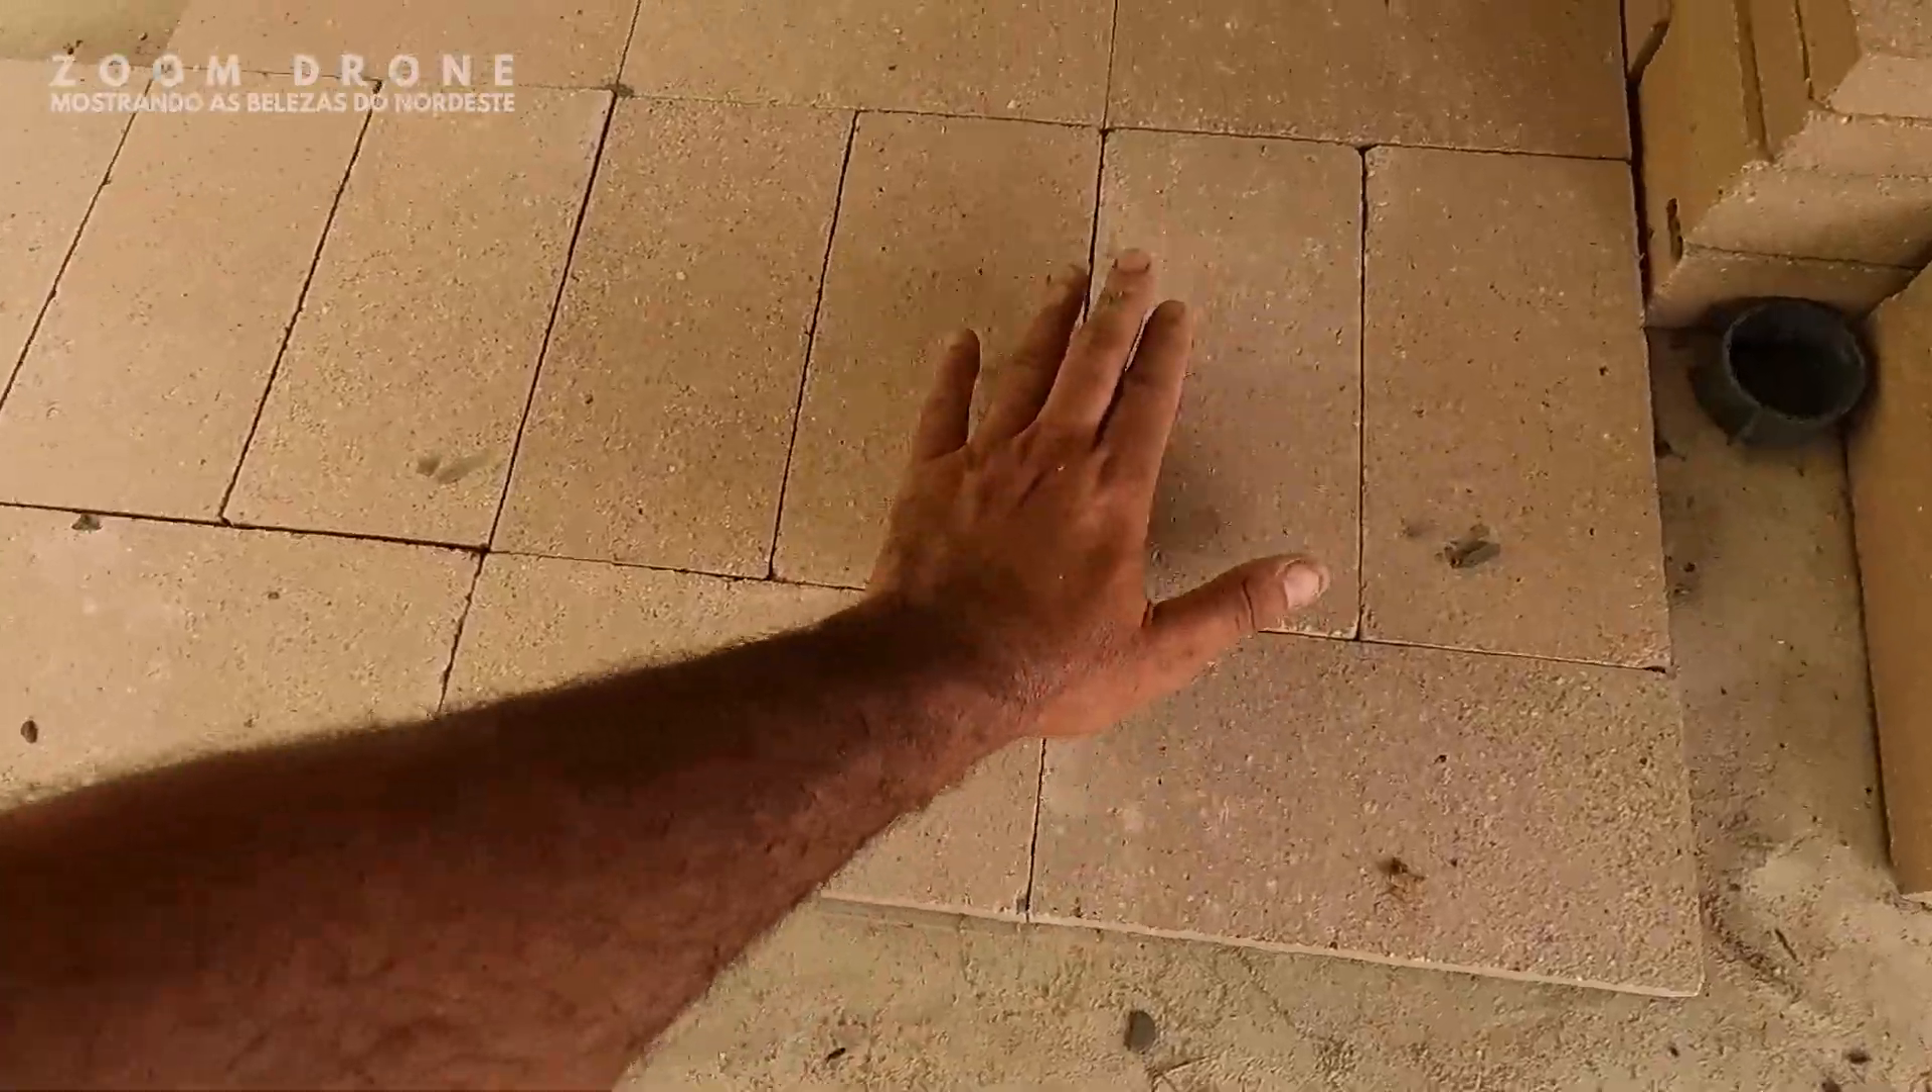Agora sim, primeira etapa concluída. Coloquei aqui as placas na parte de baixo.